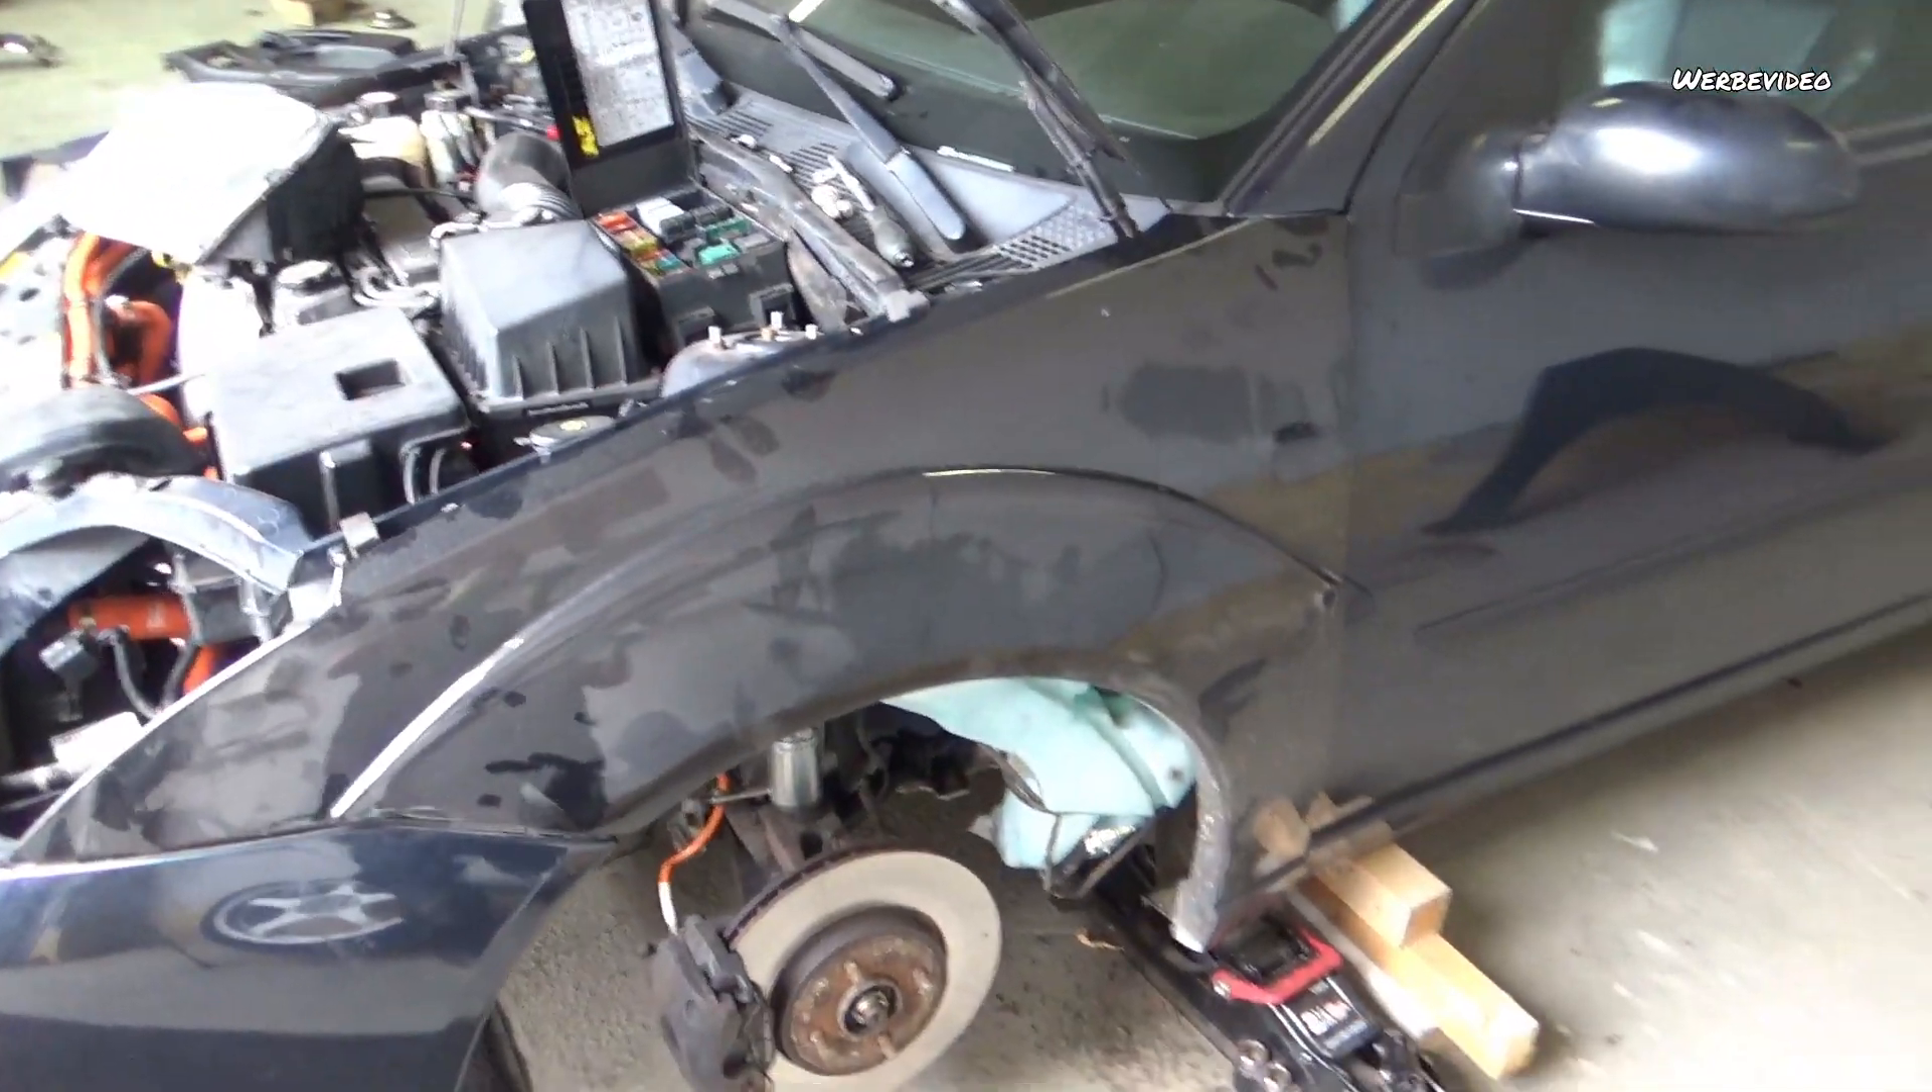Ihr habt es gerade gesehen, neuer Kotflügel ist schon wieder dran.